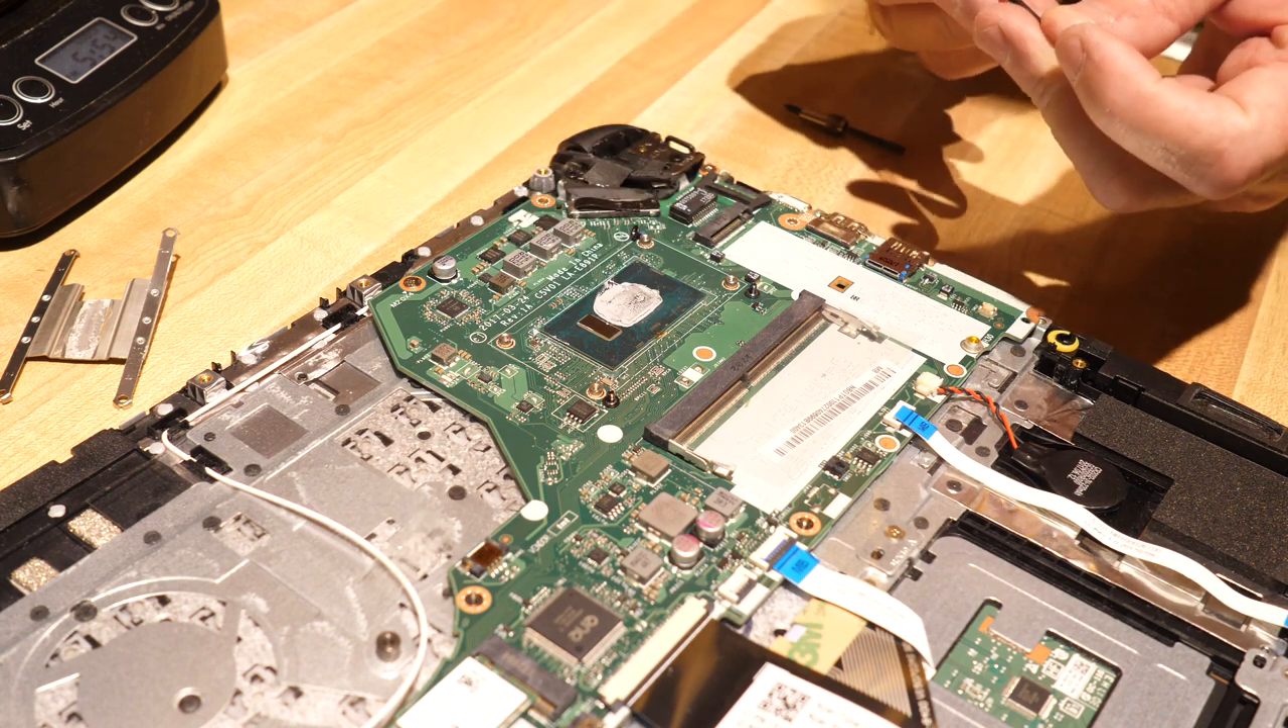So now we've revealed the chip underneath here.